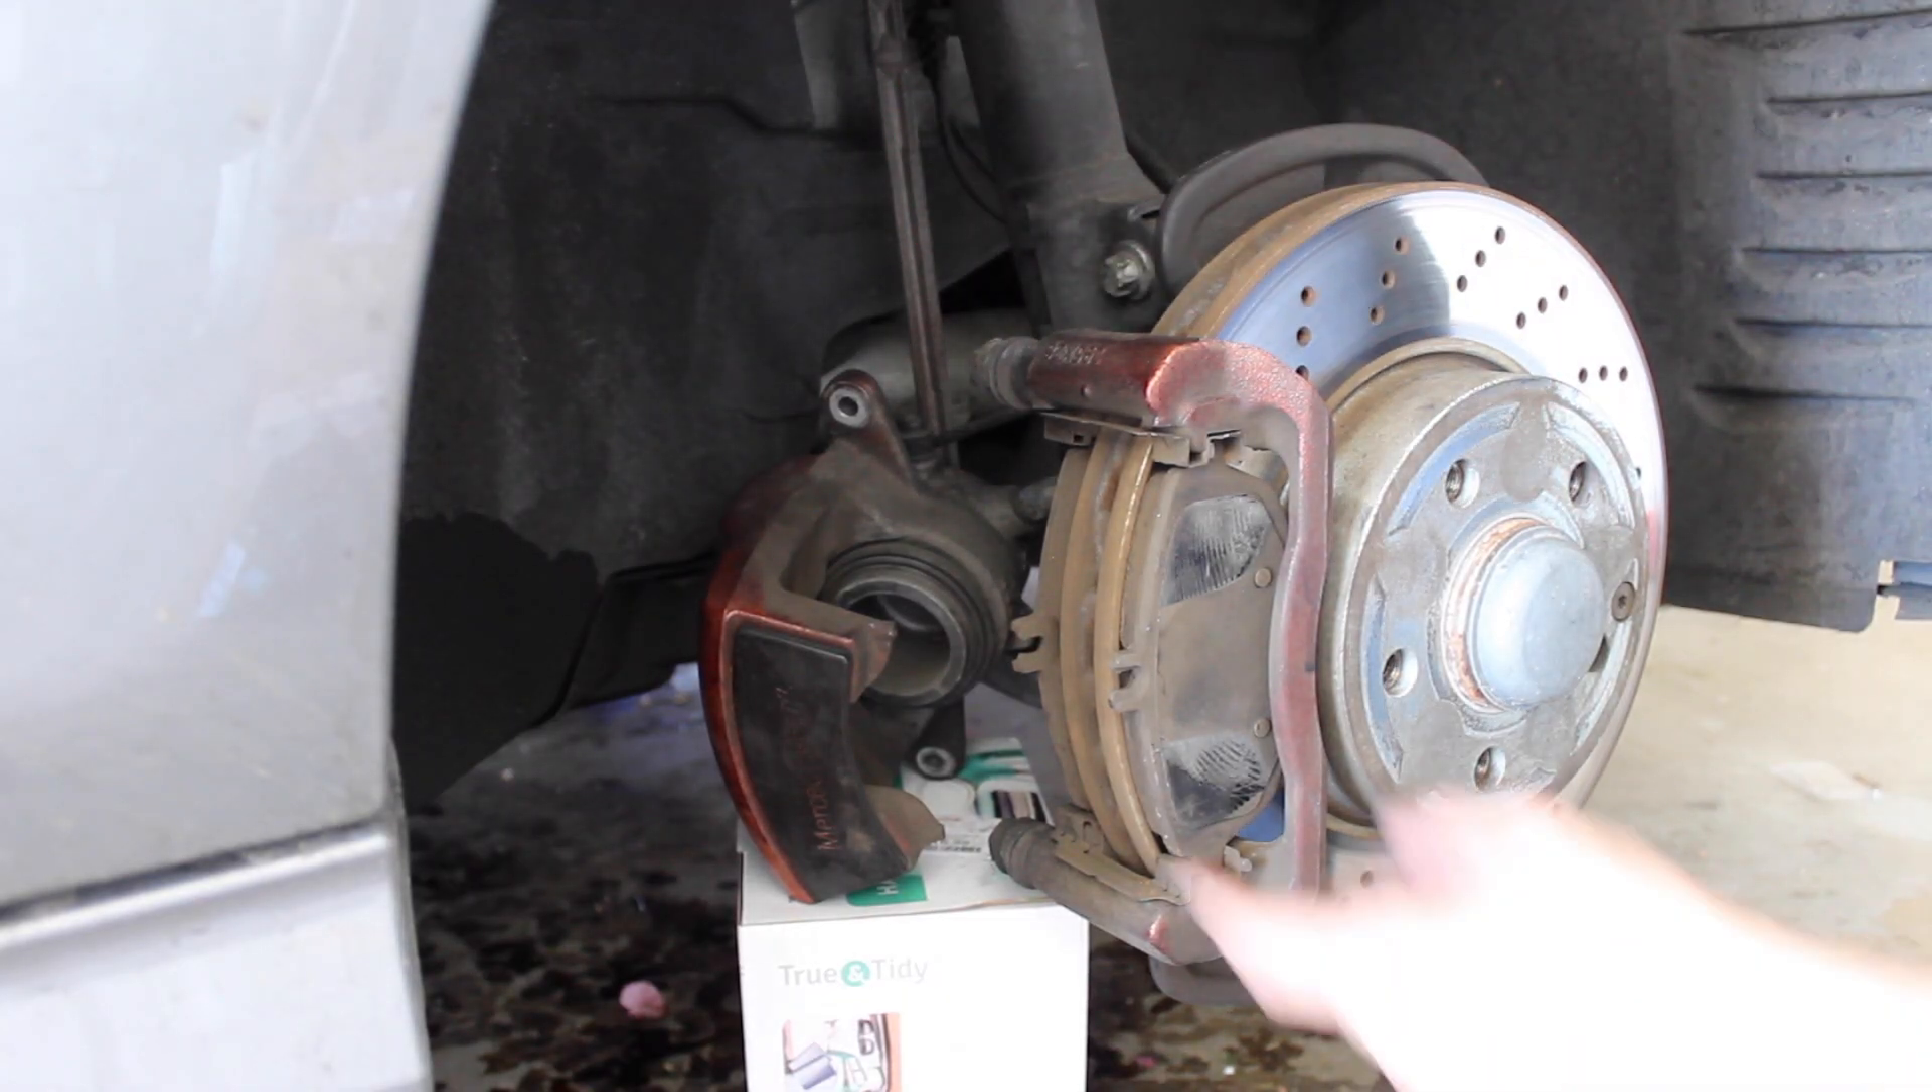All right, so I already took off the caliper so I can access the brake pads, which are right here.